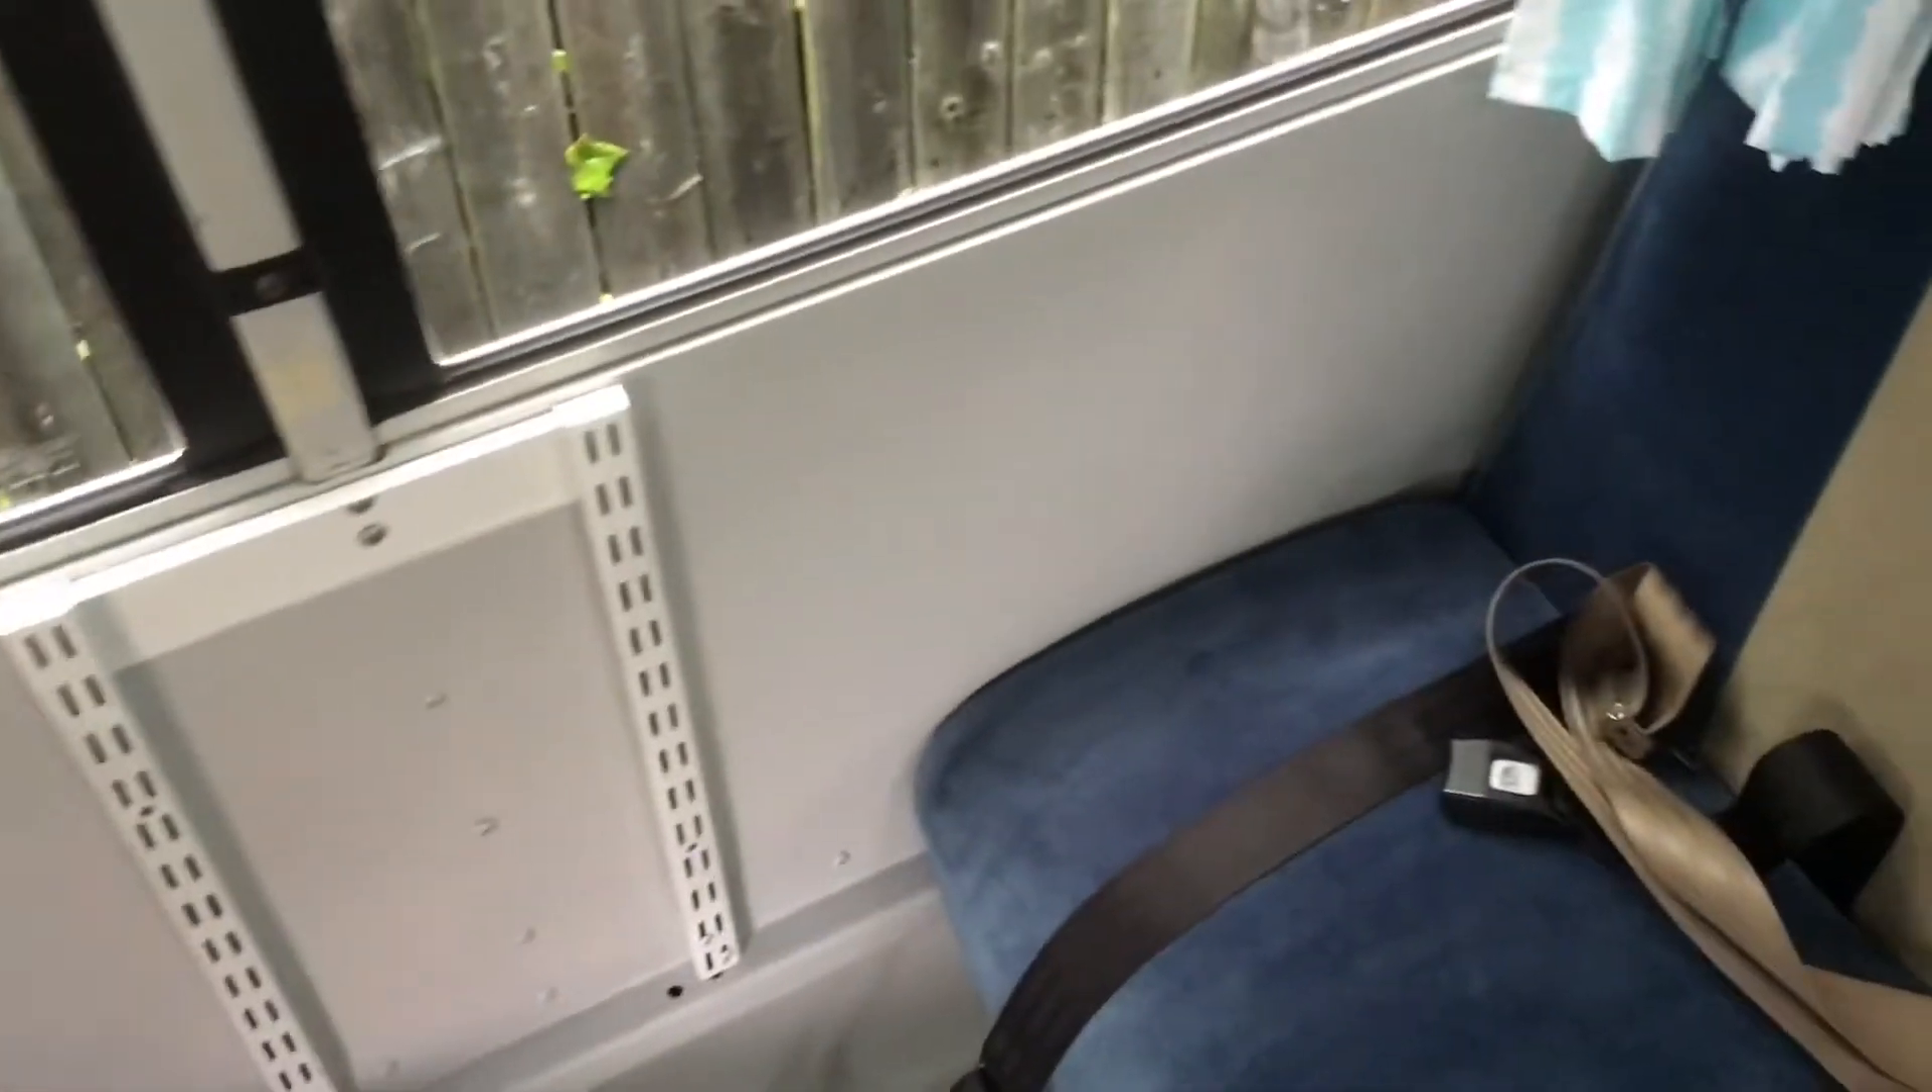We put our seat cushions back on.